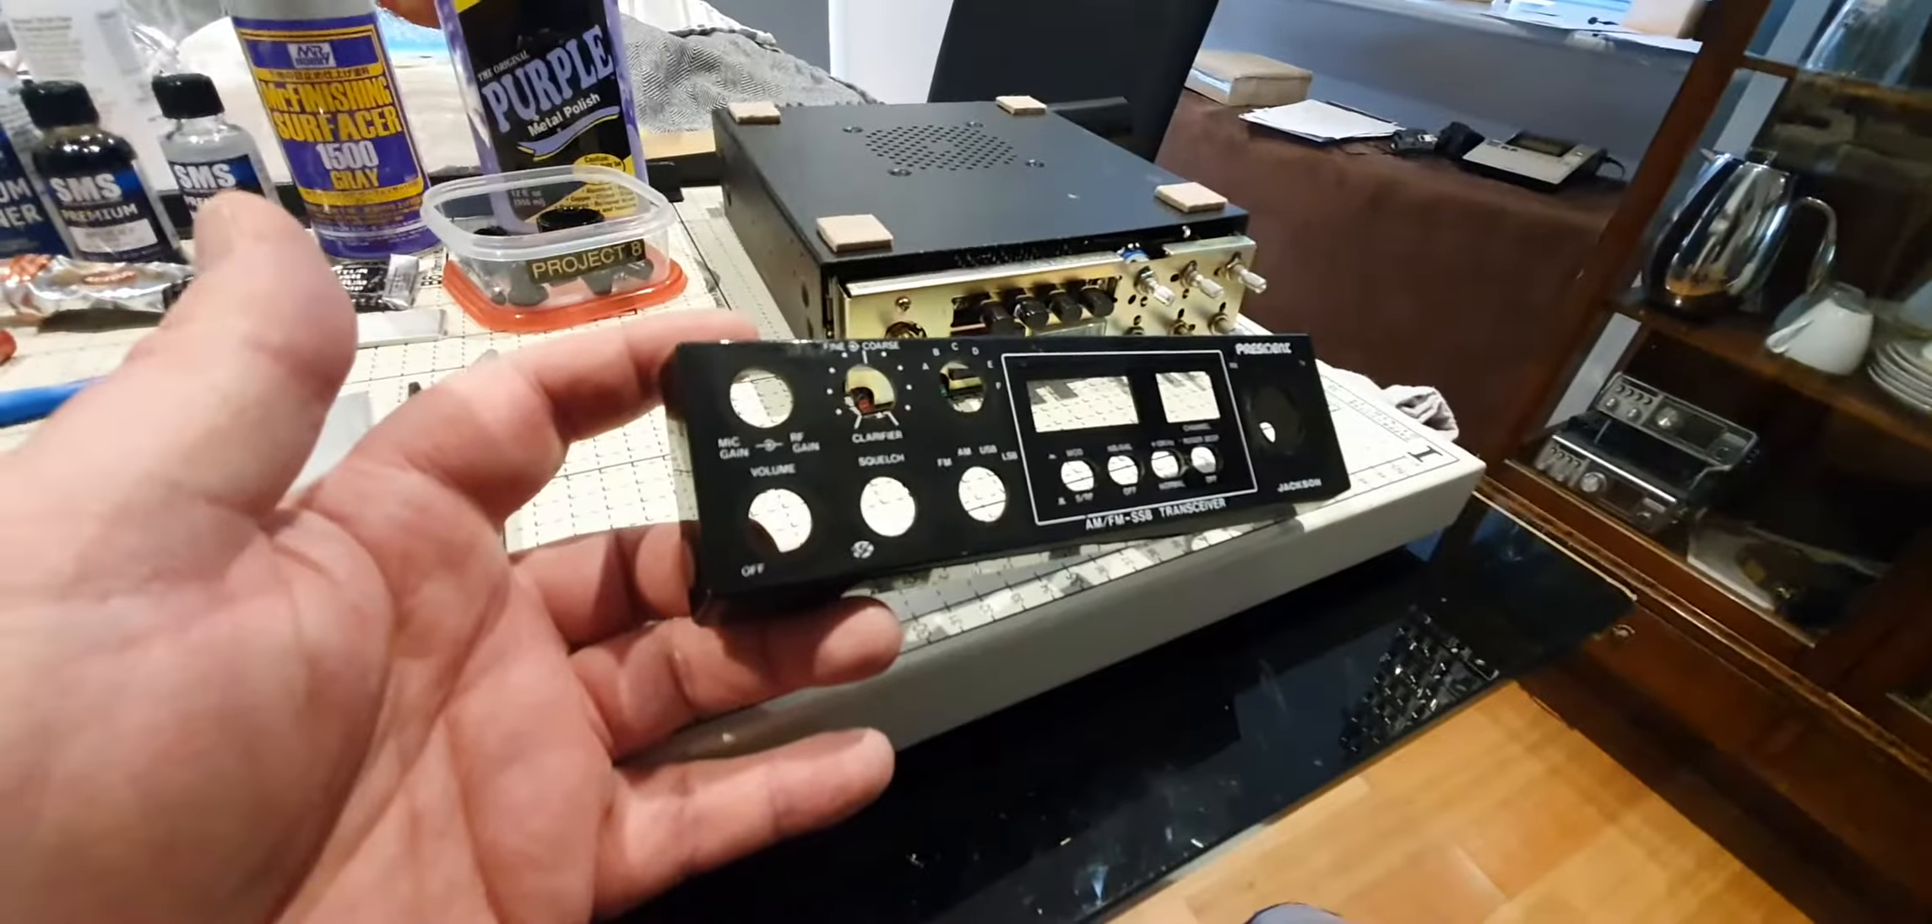All right so we have the face off.